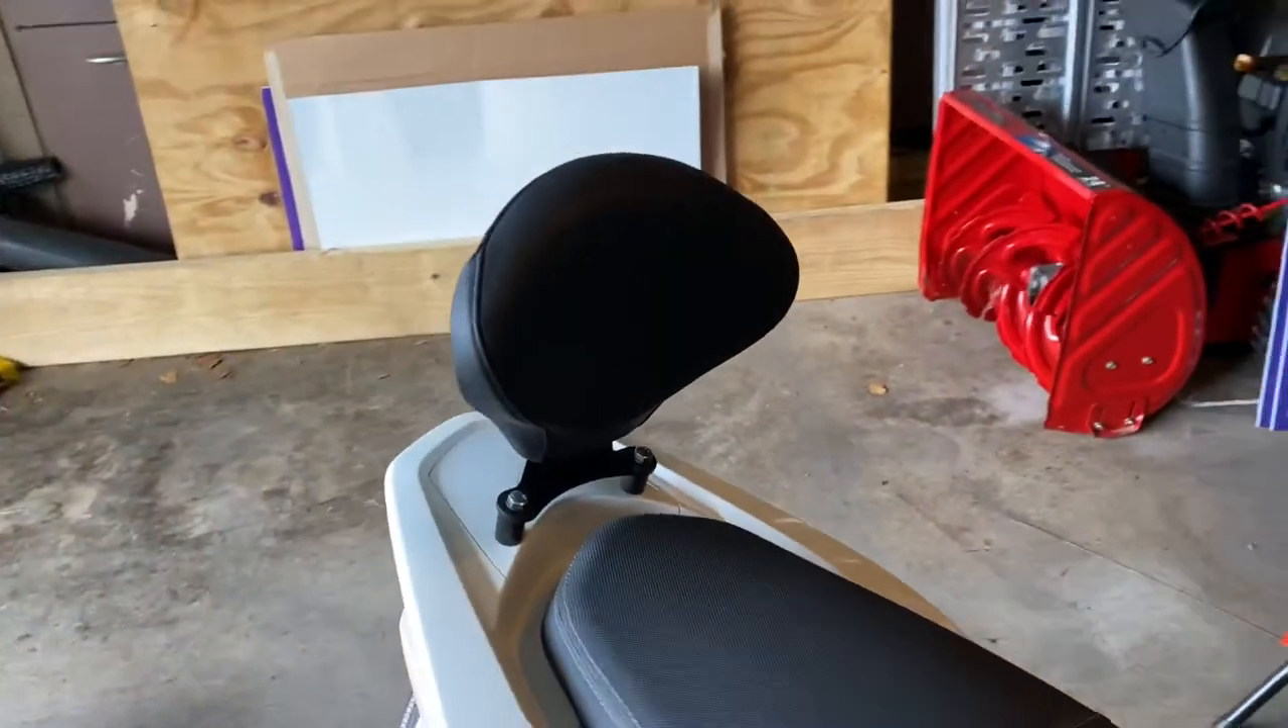Here it is the final product the backrest is on the Honda PCX 150.